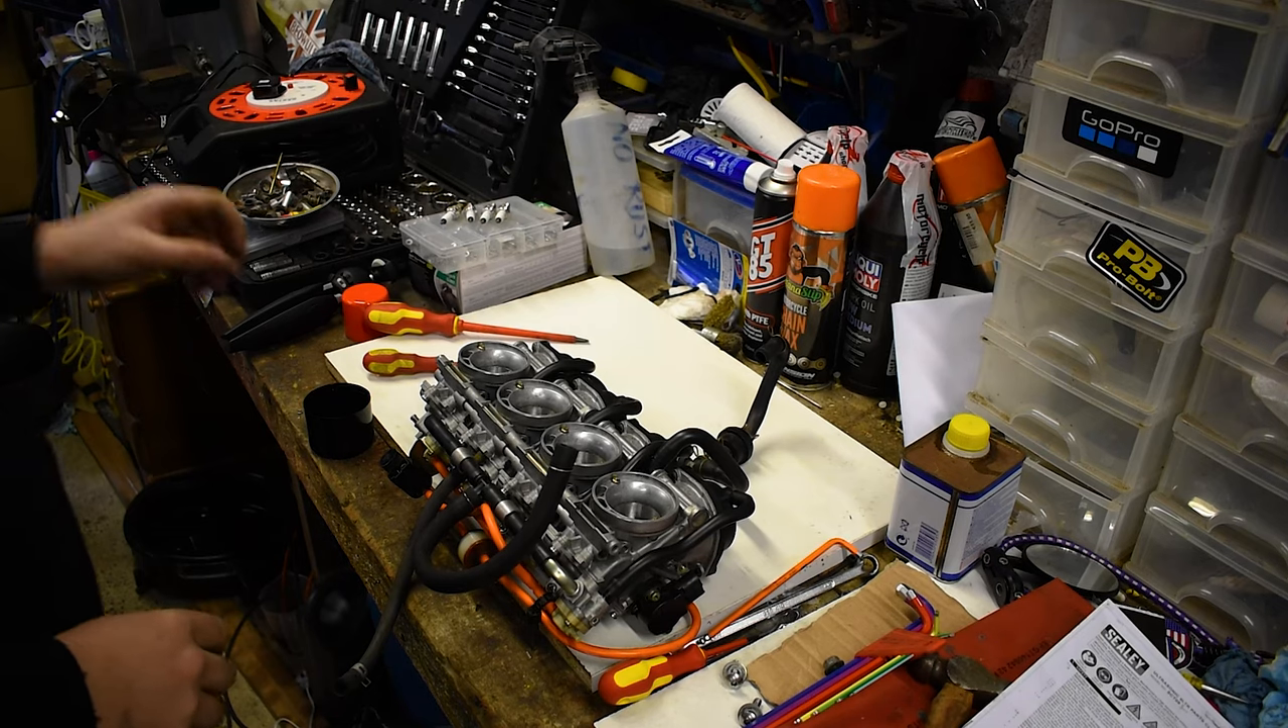So I already have the carbs taken out of the bike and currently I'm just draining them as you can see here a little cup full of fuel.